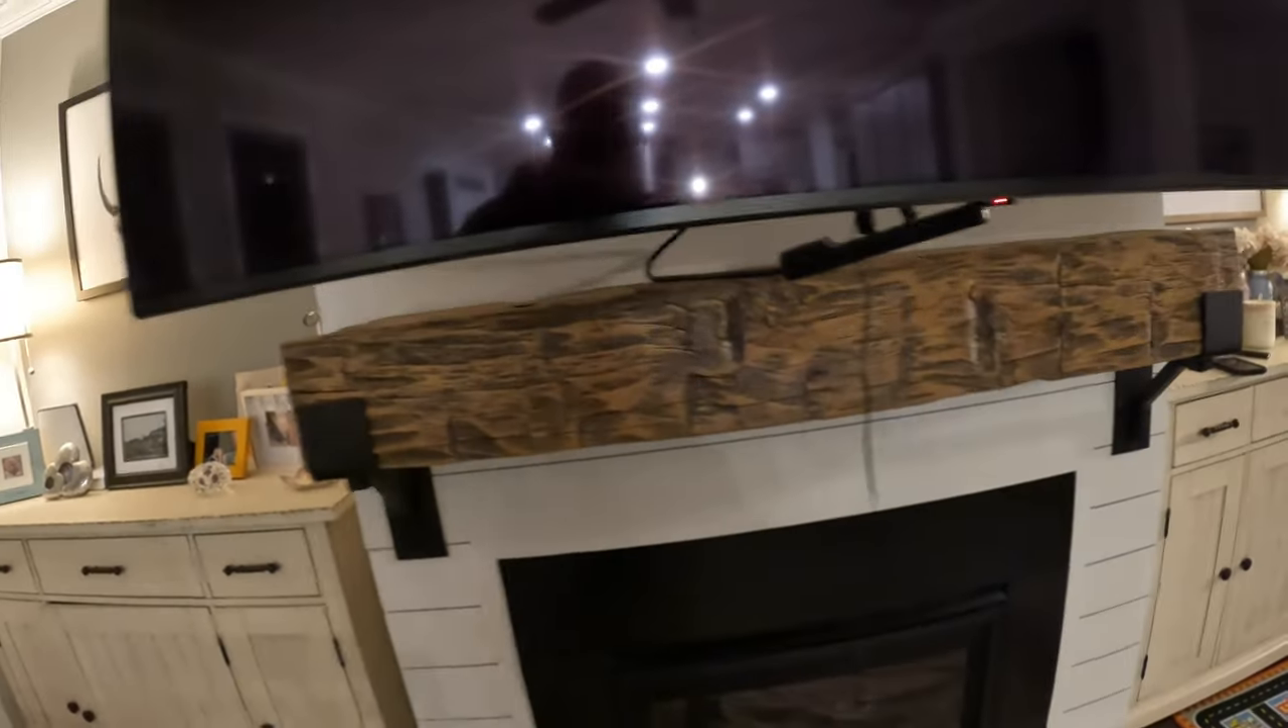So we have both brackets mounted now.